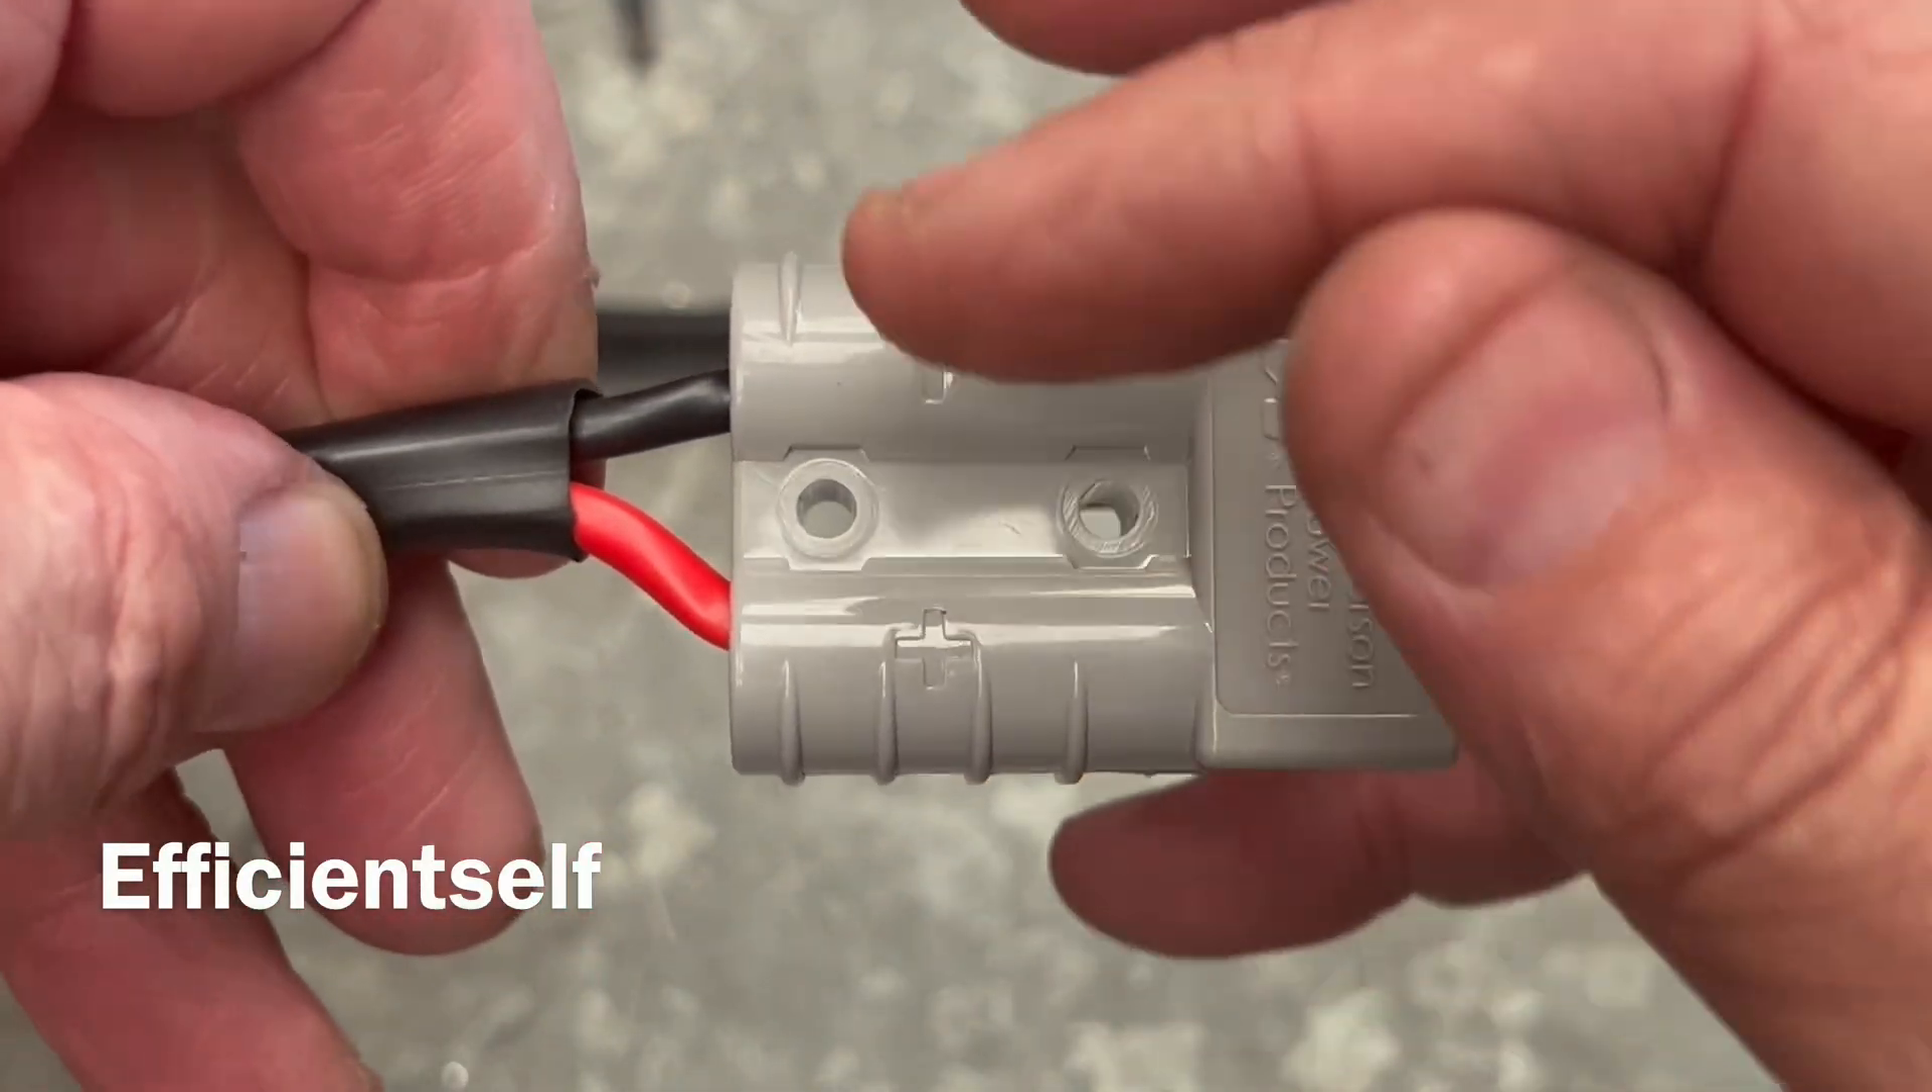That is the Anderson plug installed.